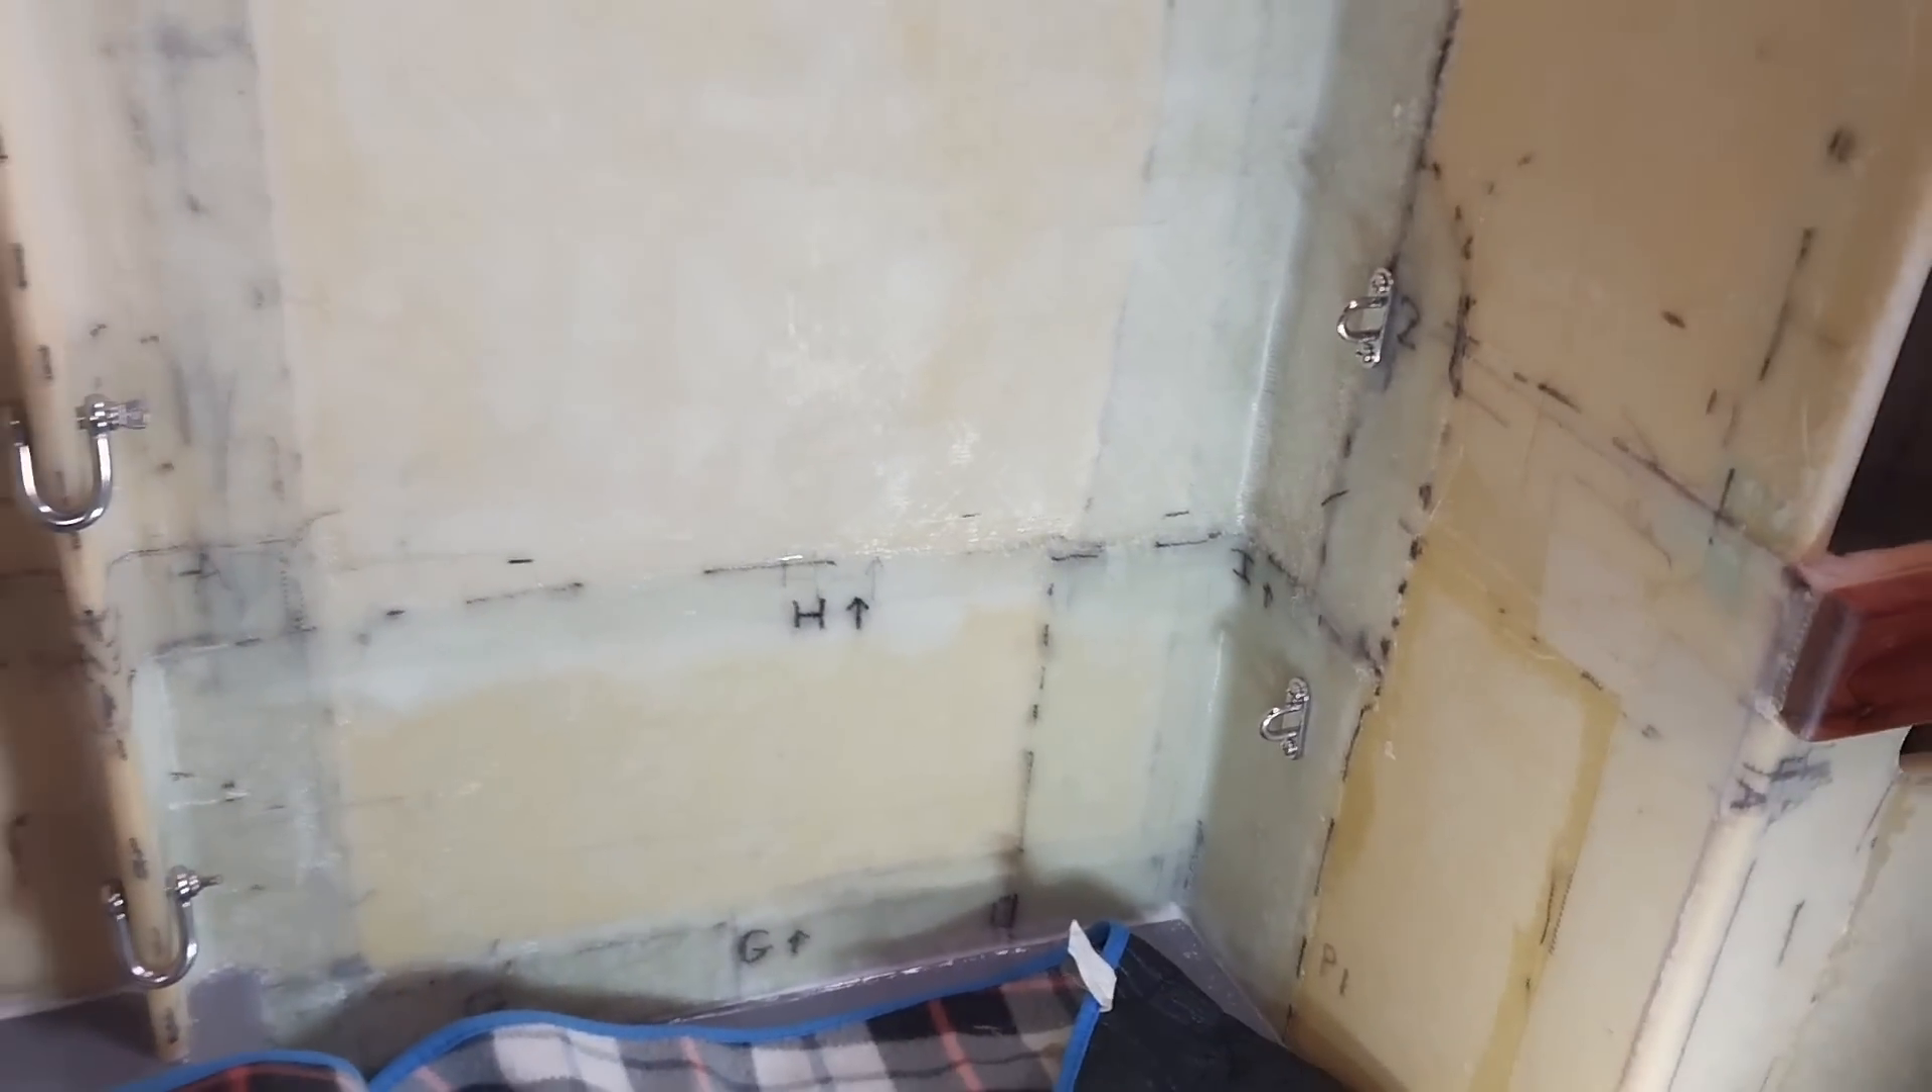I've dry-fit all the stainless here so you can get an idea of what the pad eyes will look like in here.